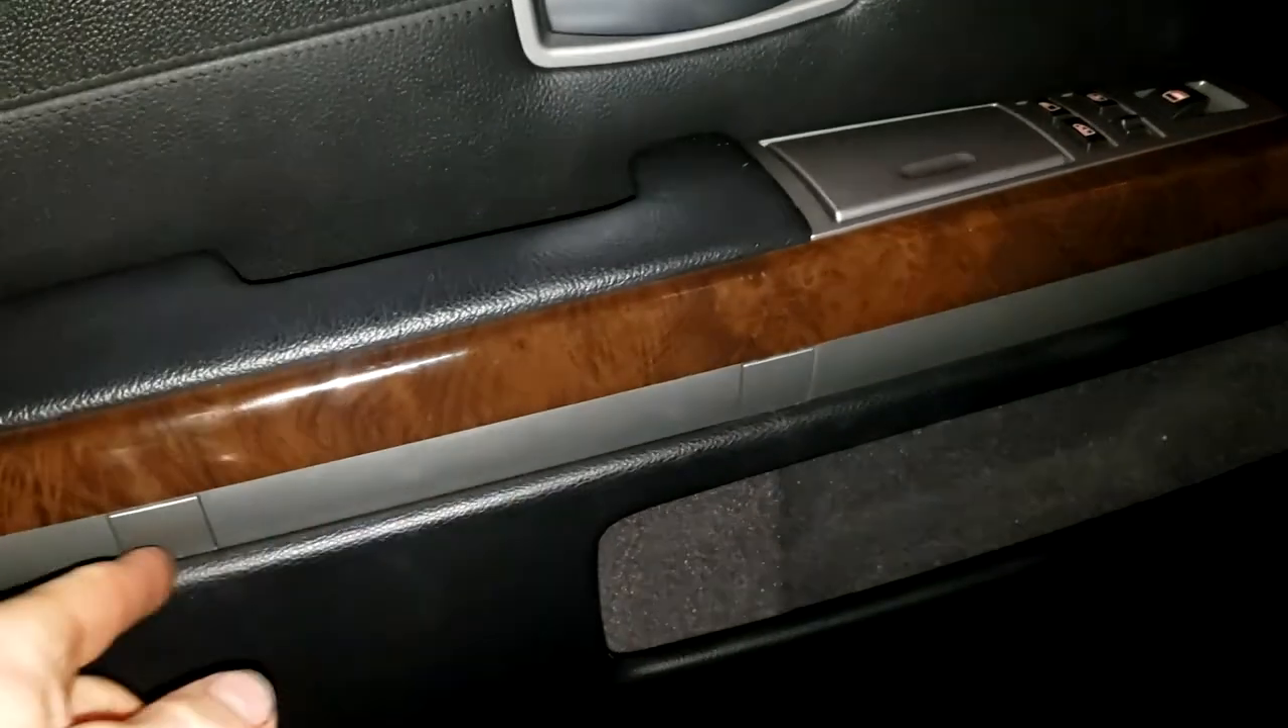Okay so now i got now i got the door panel put on.